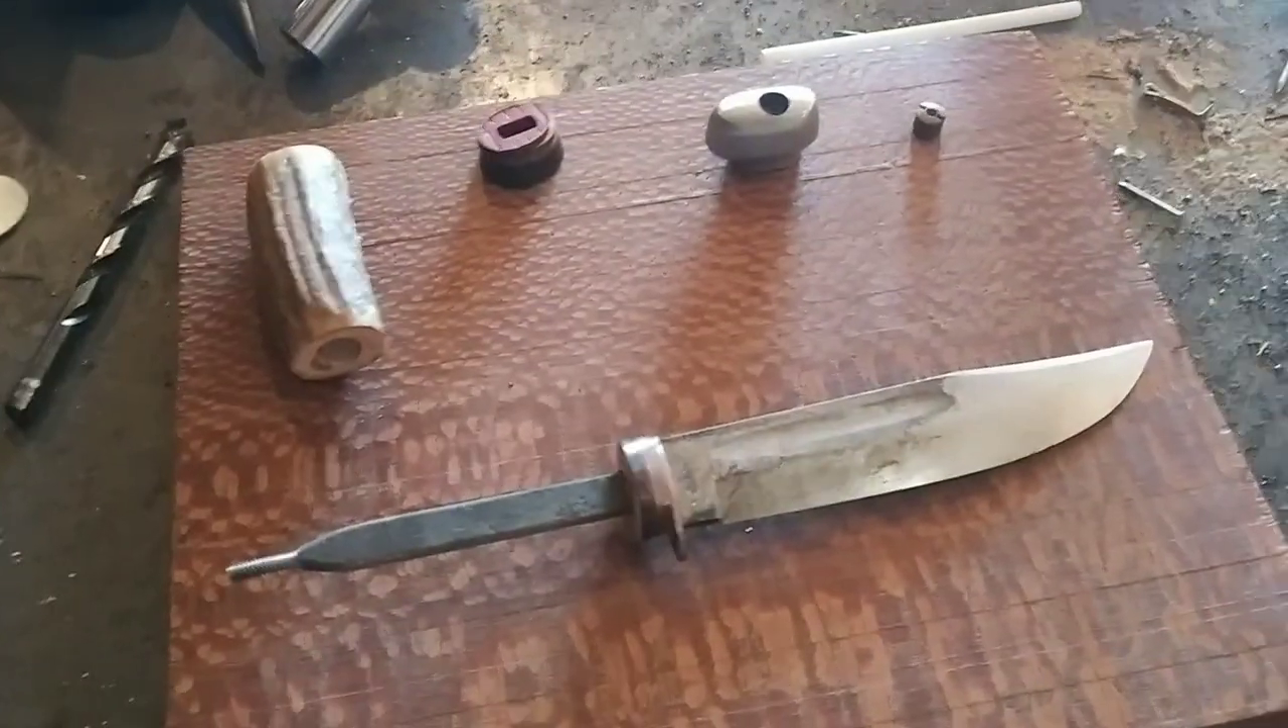We've got all of our pieces taken apart as far as I'm willing to take it apart.